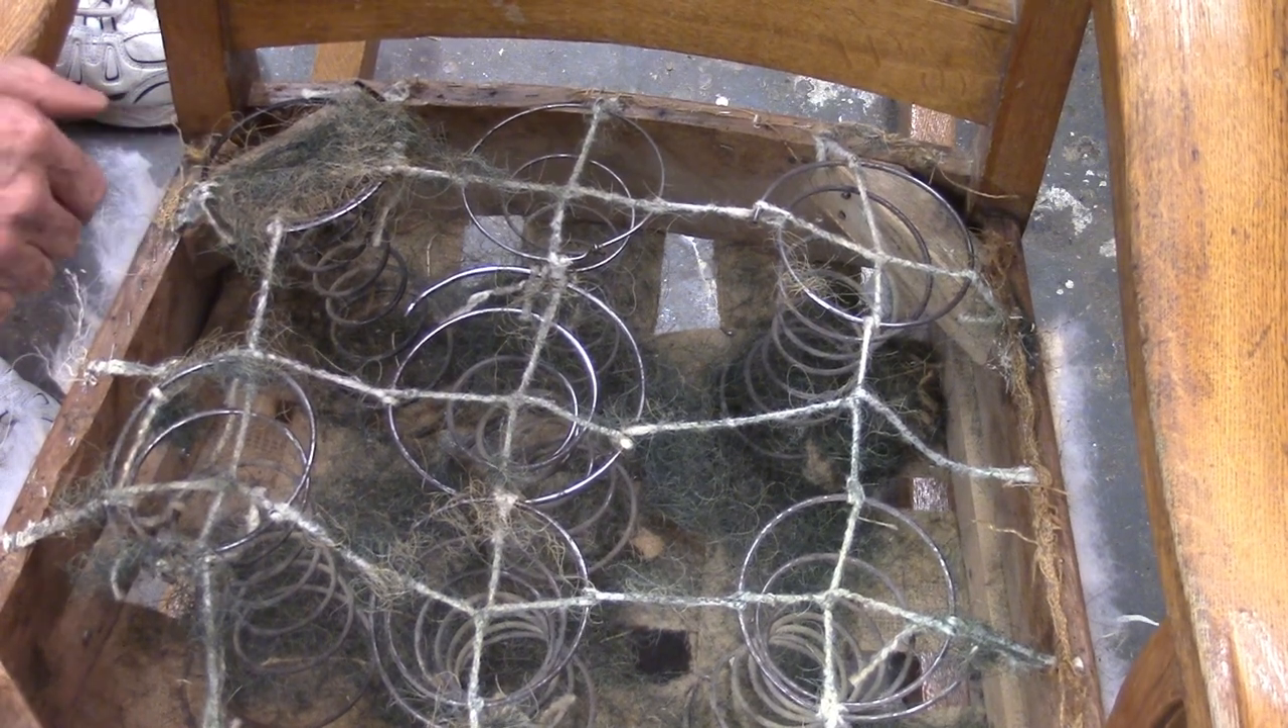The tie job, these strings that go across here should be doubled, and they're not.